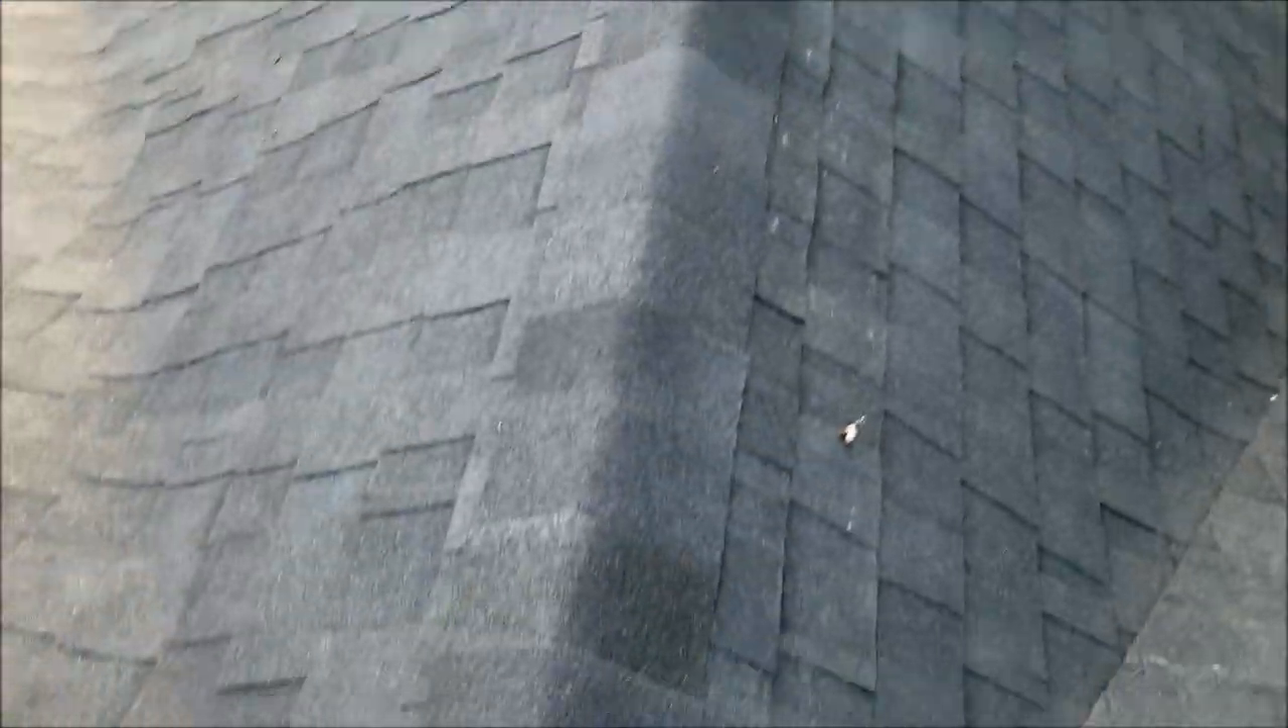Using the chalk line really helped and then I got my ridge caps on.